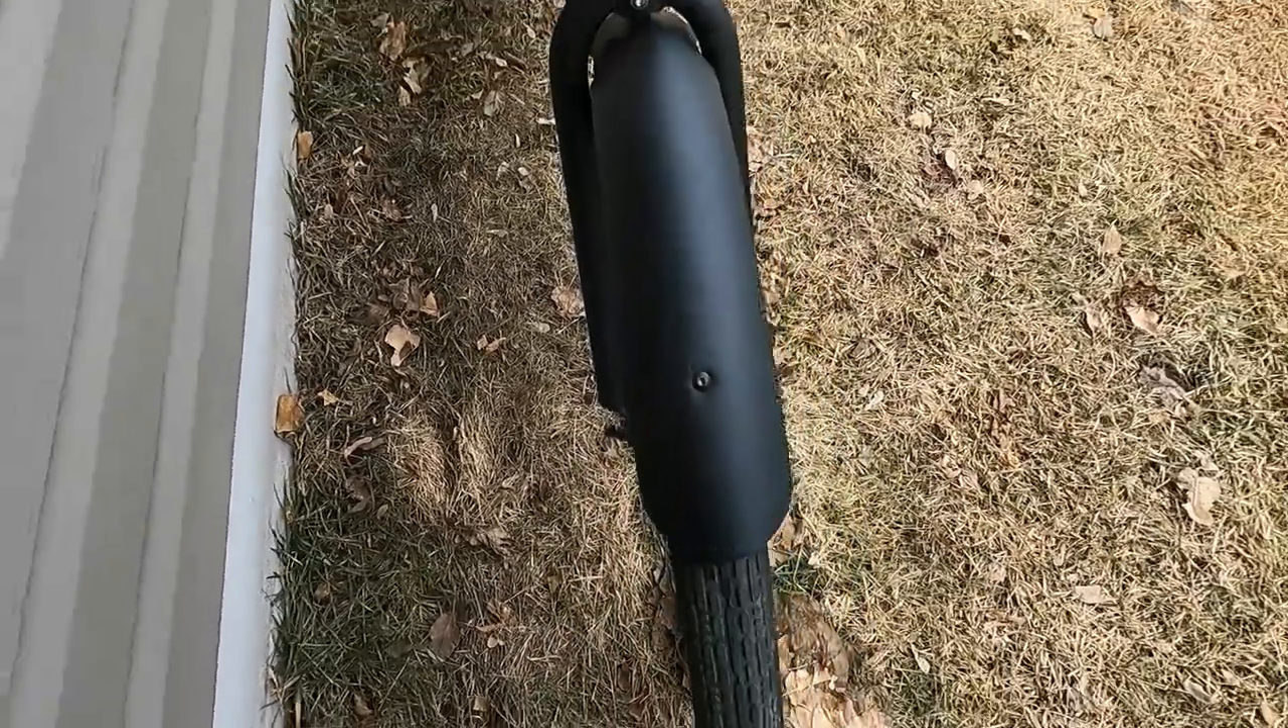Fenders are on.